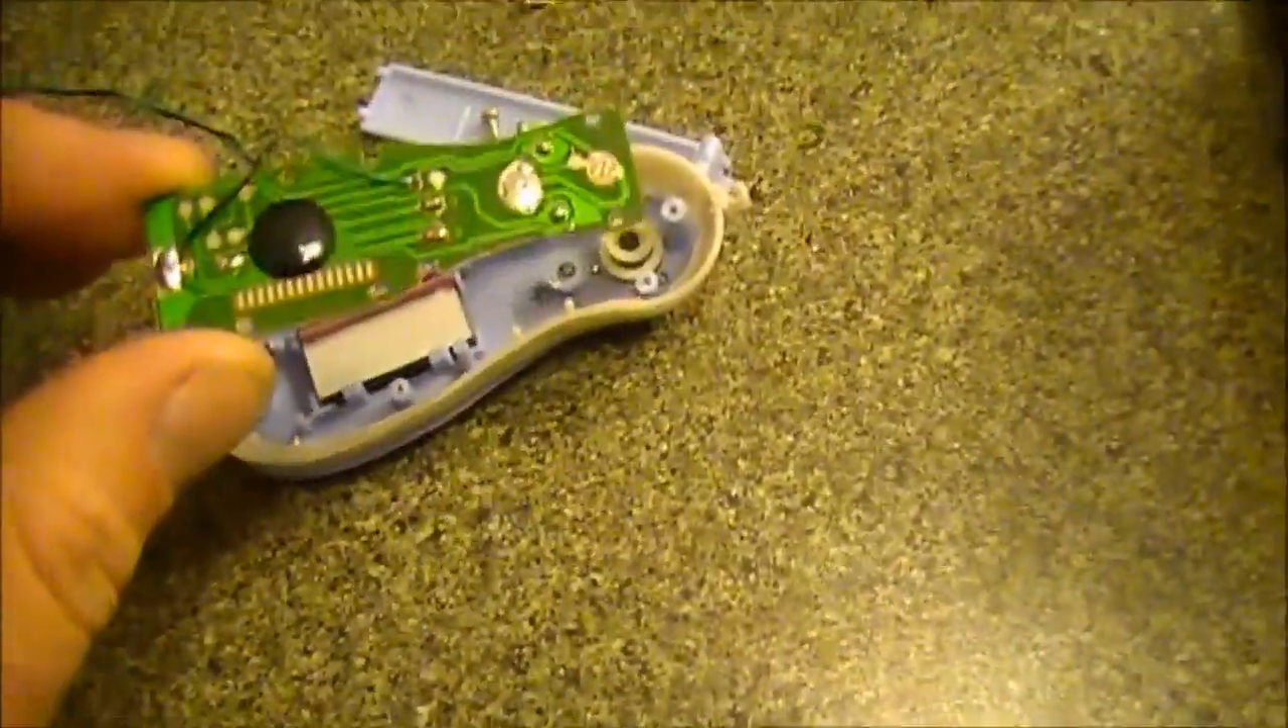Okay so I pulled the board out of this counter.